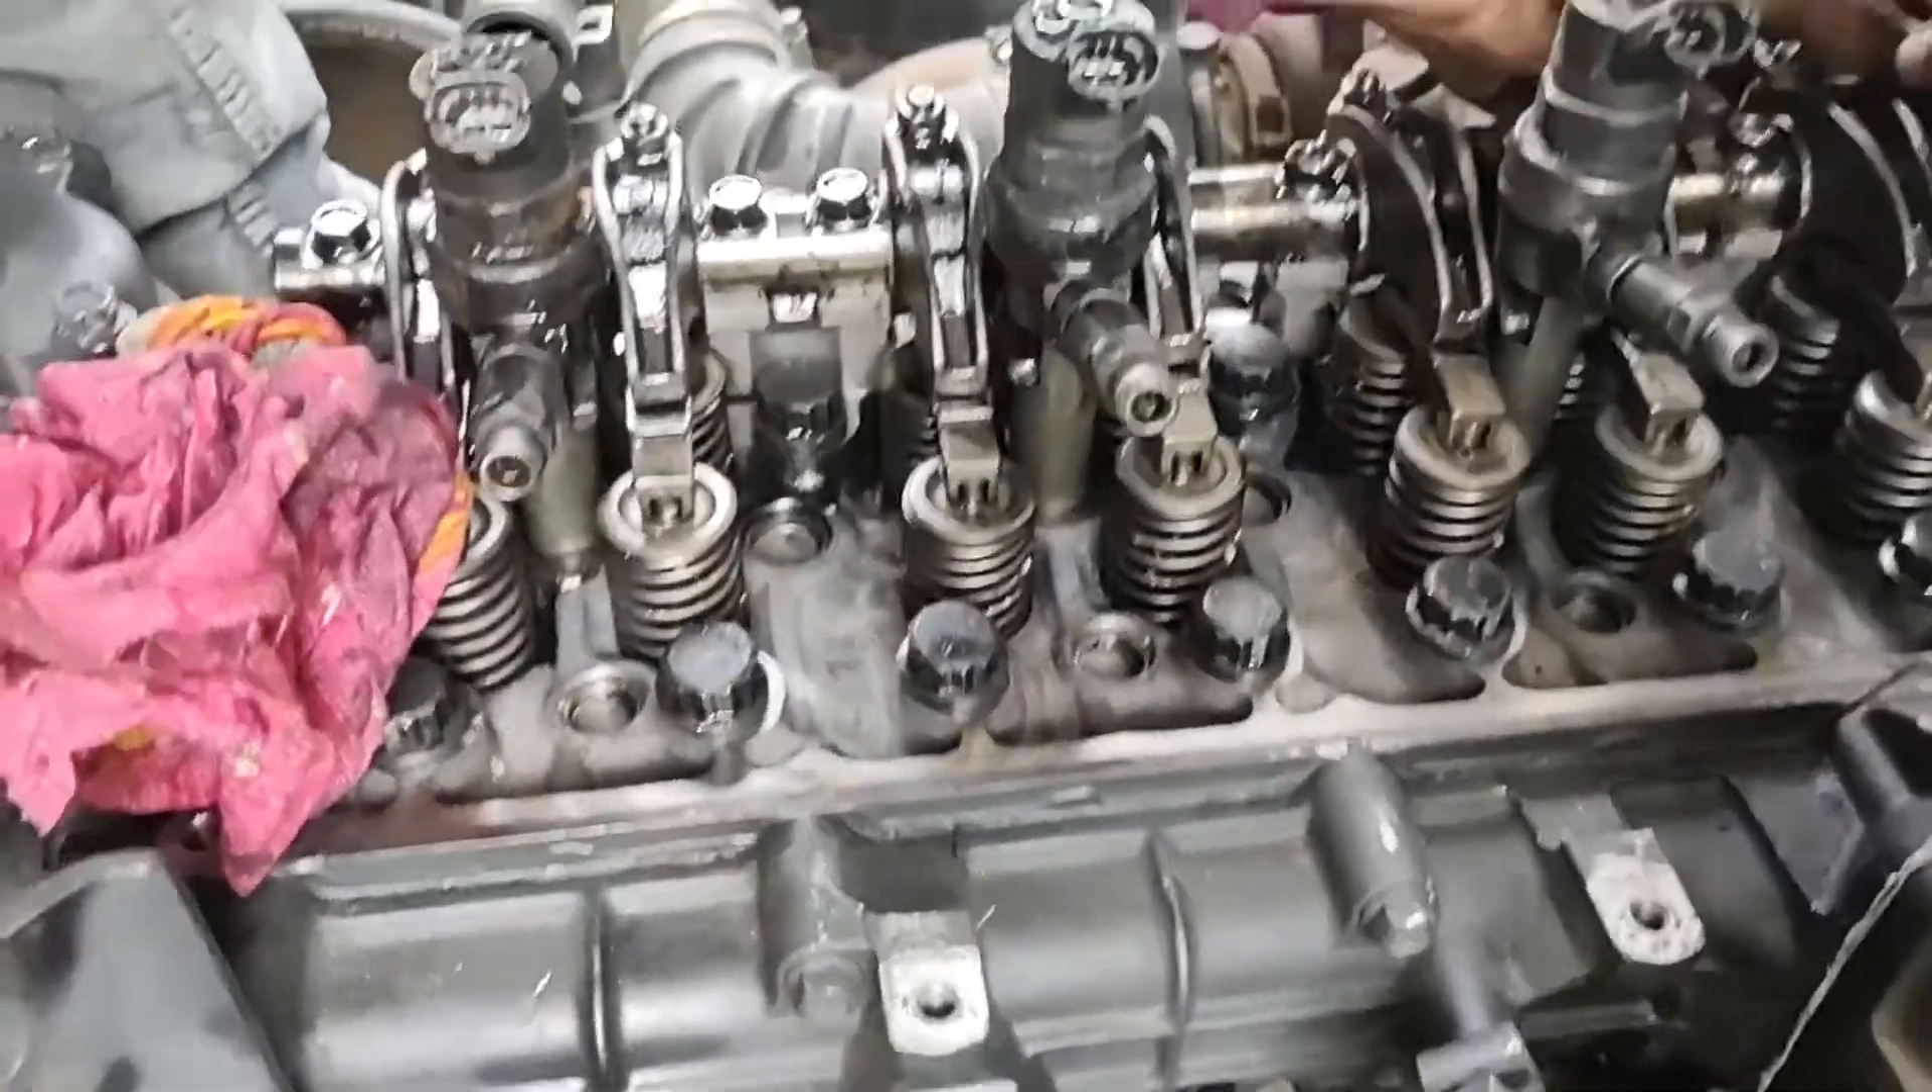तो यह इन्जेक्टर्स लग चुके हैं।